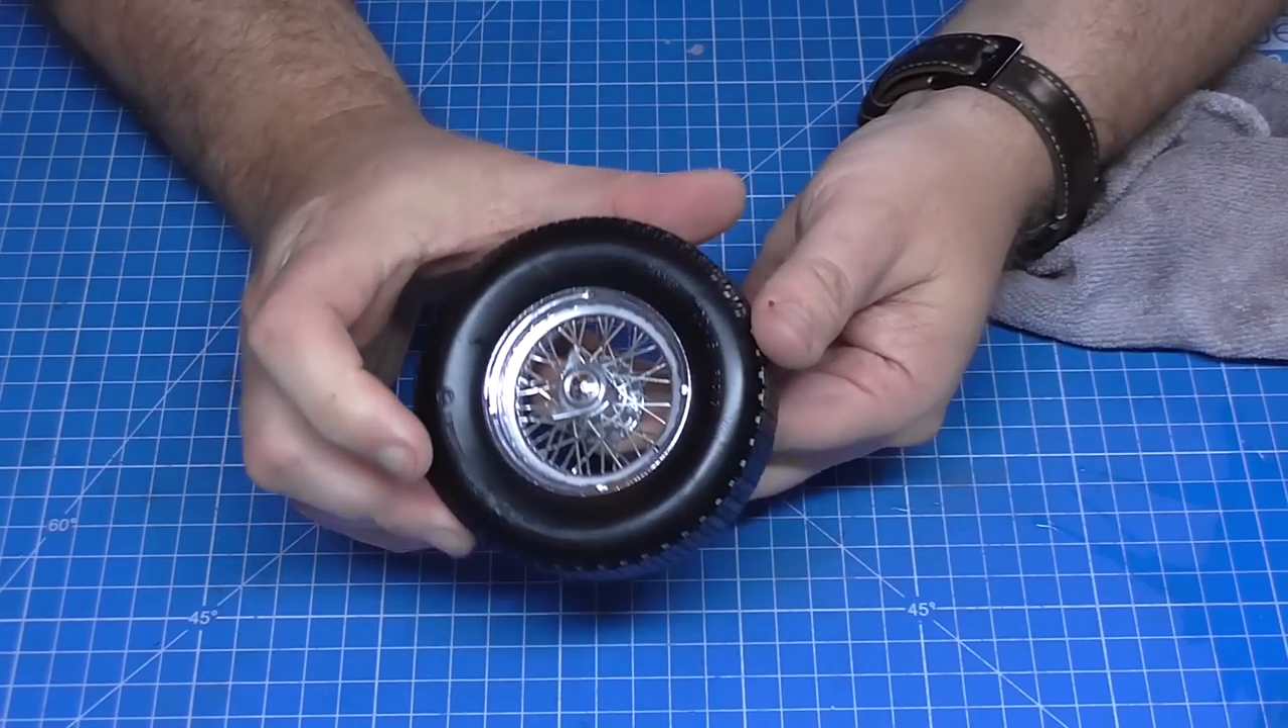That's another wheel completed that i'm actually going to be using.